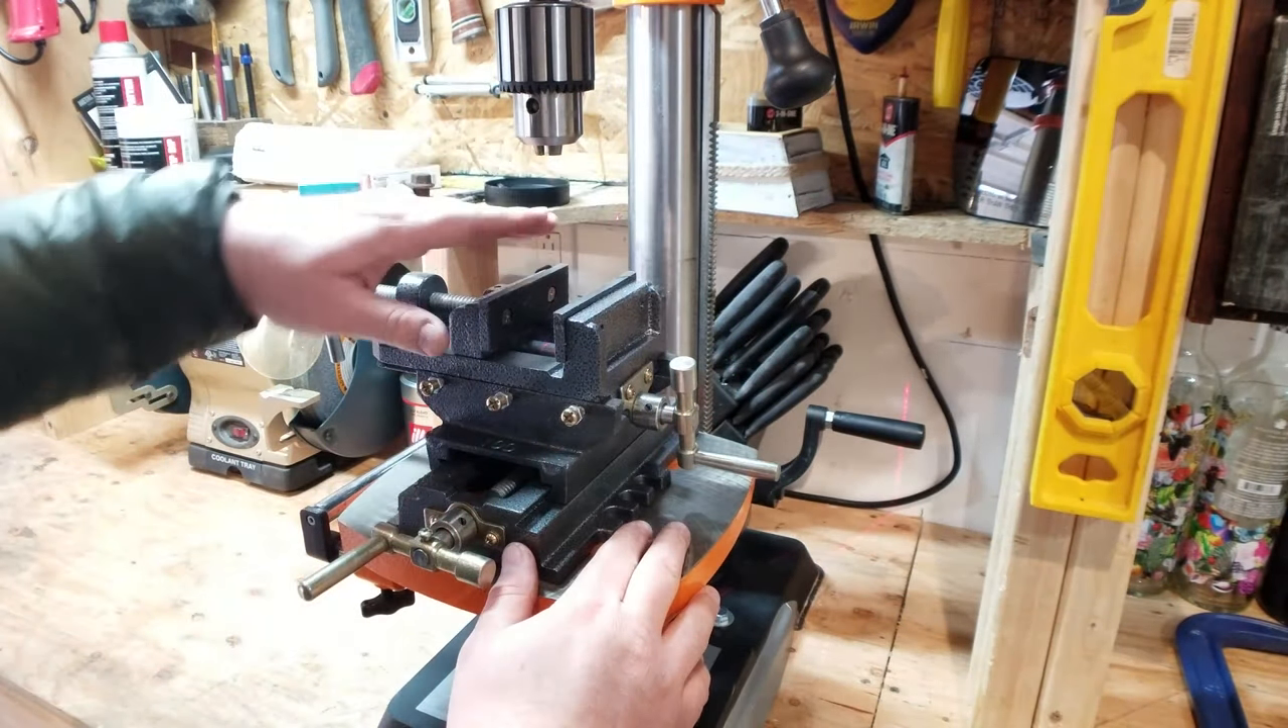There's still not much room between where the drill comes down and the top of the vice so I don't think it's gonna work up here.